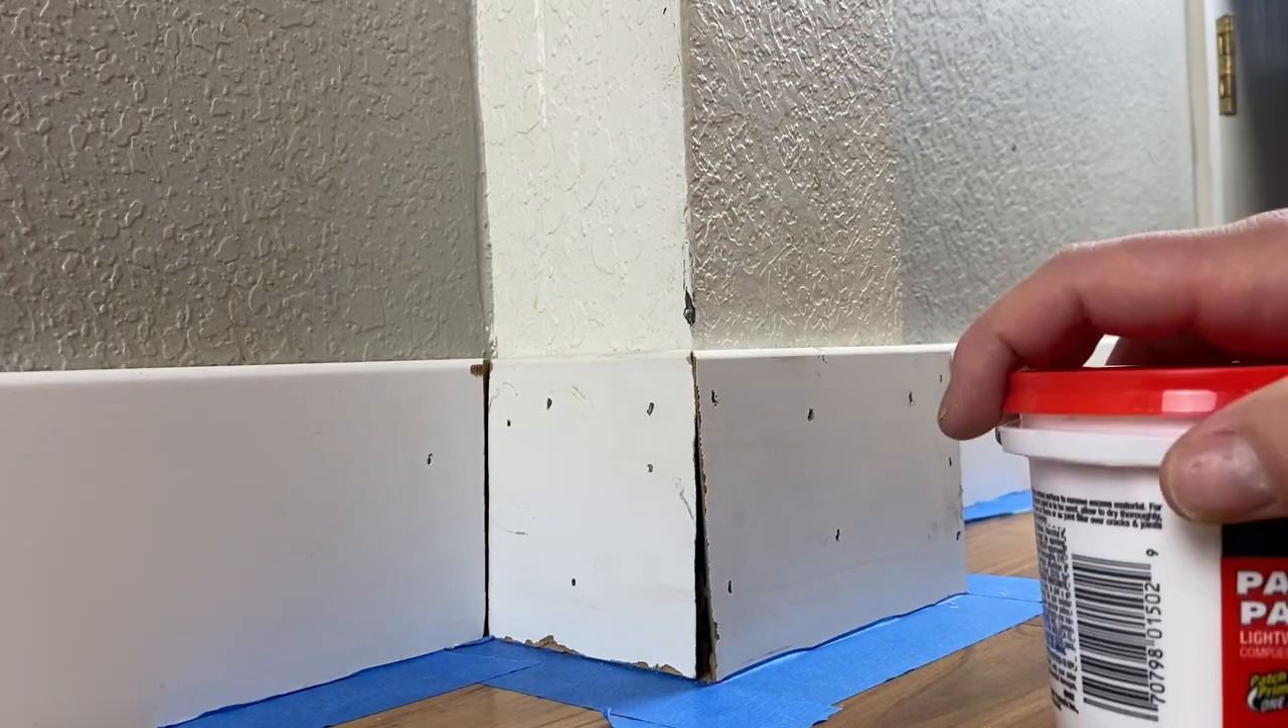They got the baseboards on however now I've got these large gaps that I have to fill.